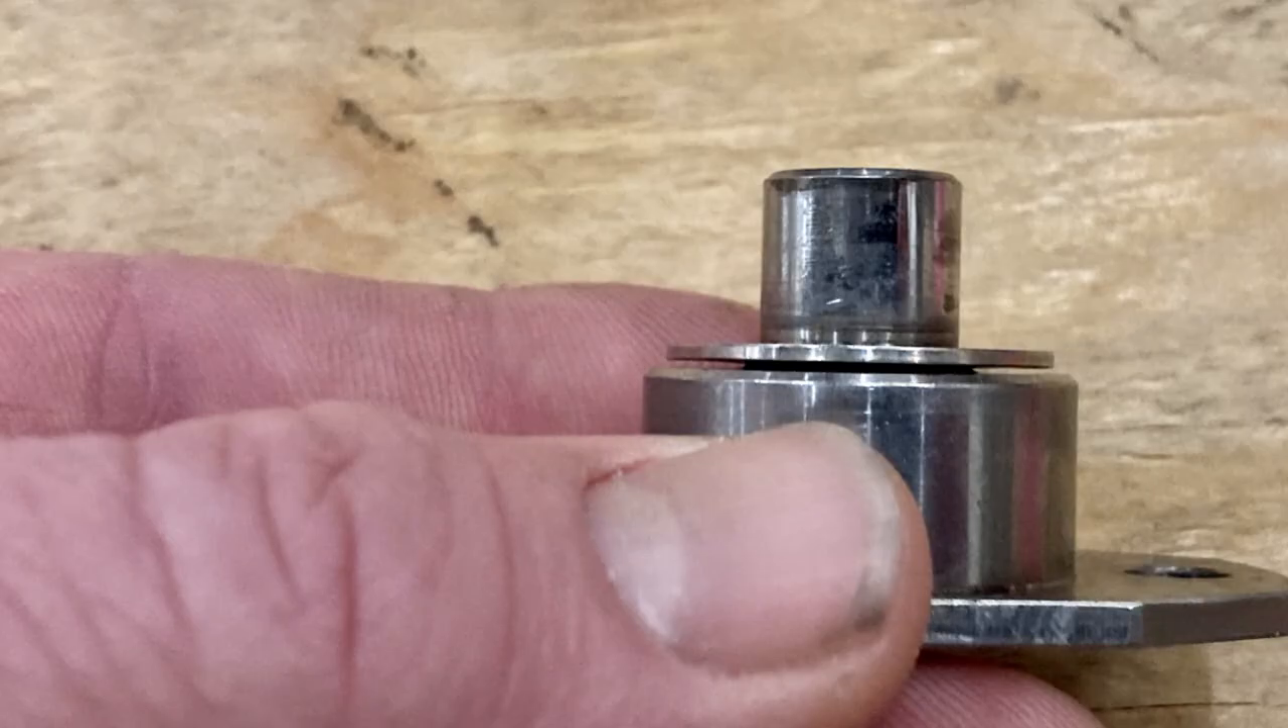If you put the washer on first do you see that giant gap there that means it doesn't go there.